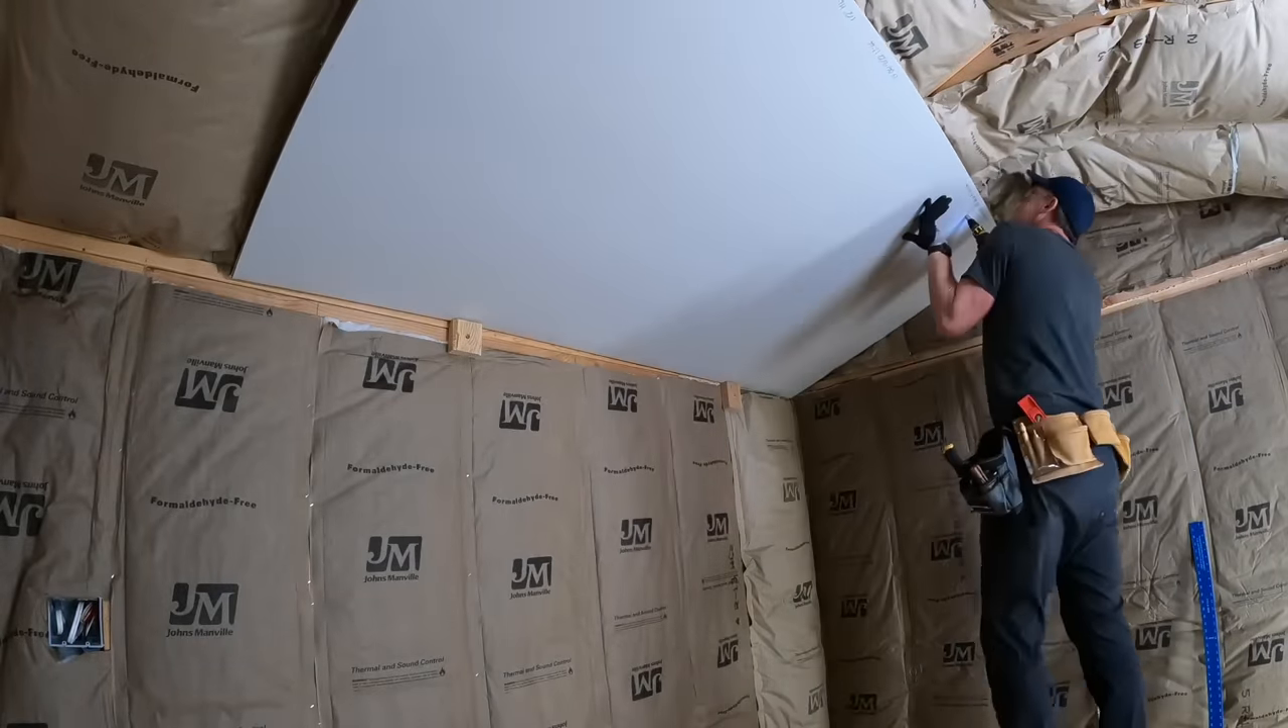Got the insulation done.